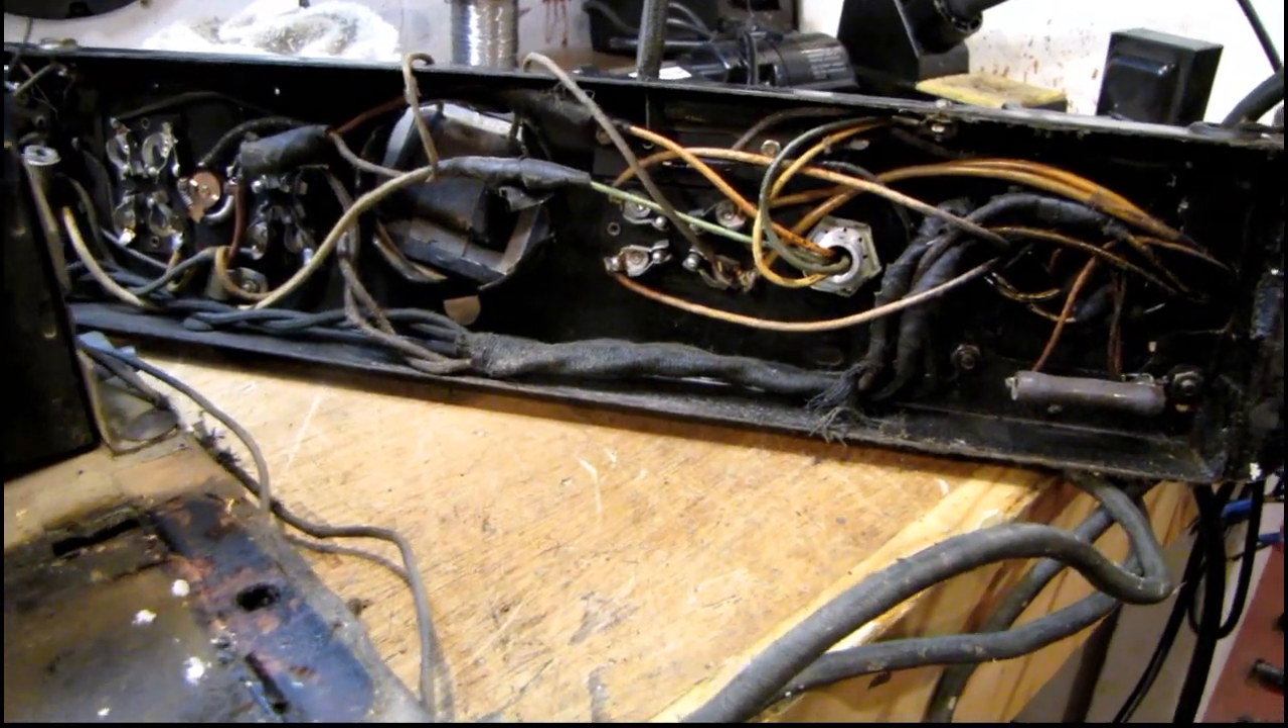Well I've got the power converter chassis Out of this Spartan radio now.